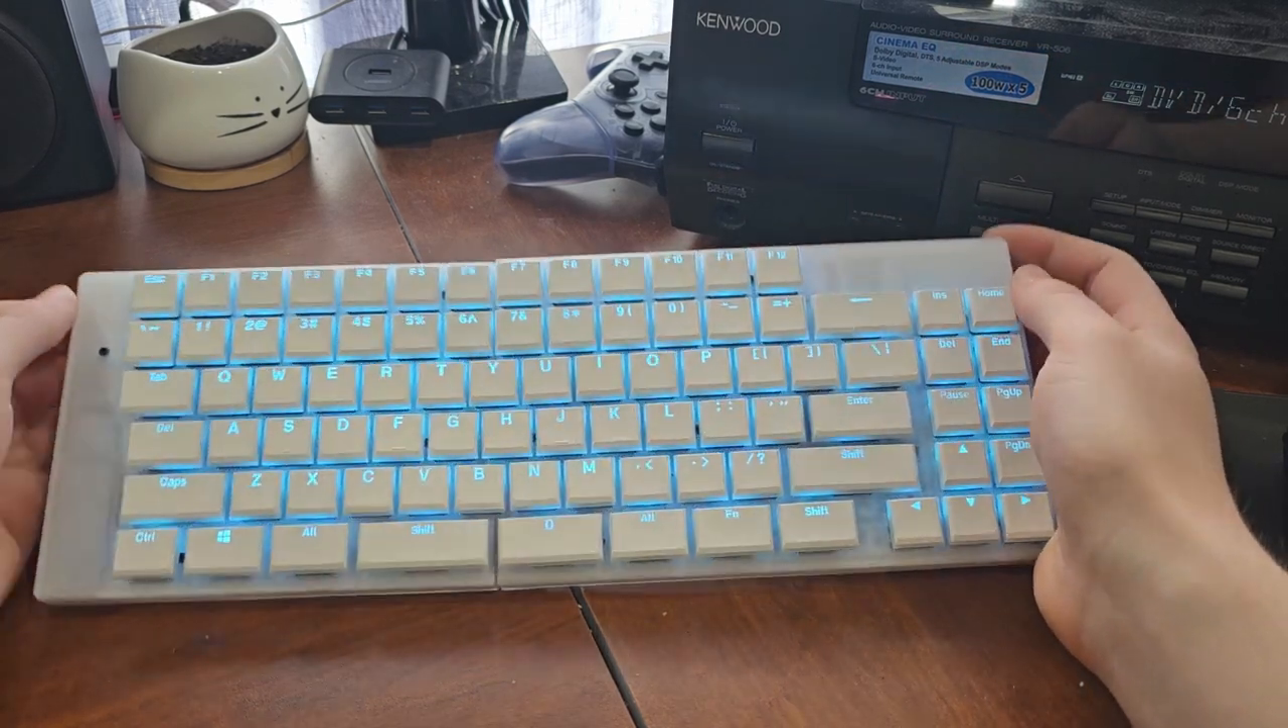If you look at it there's a lot of gaps between the keys.